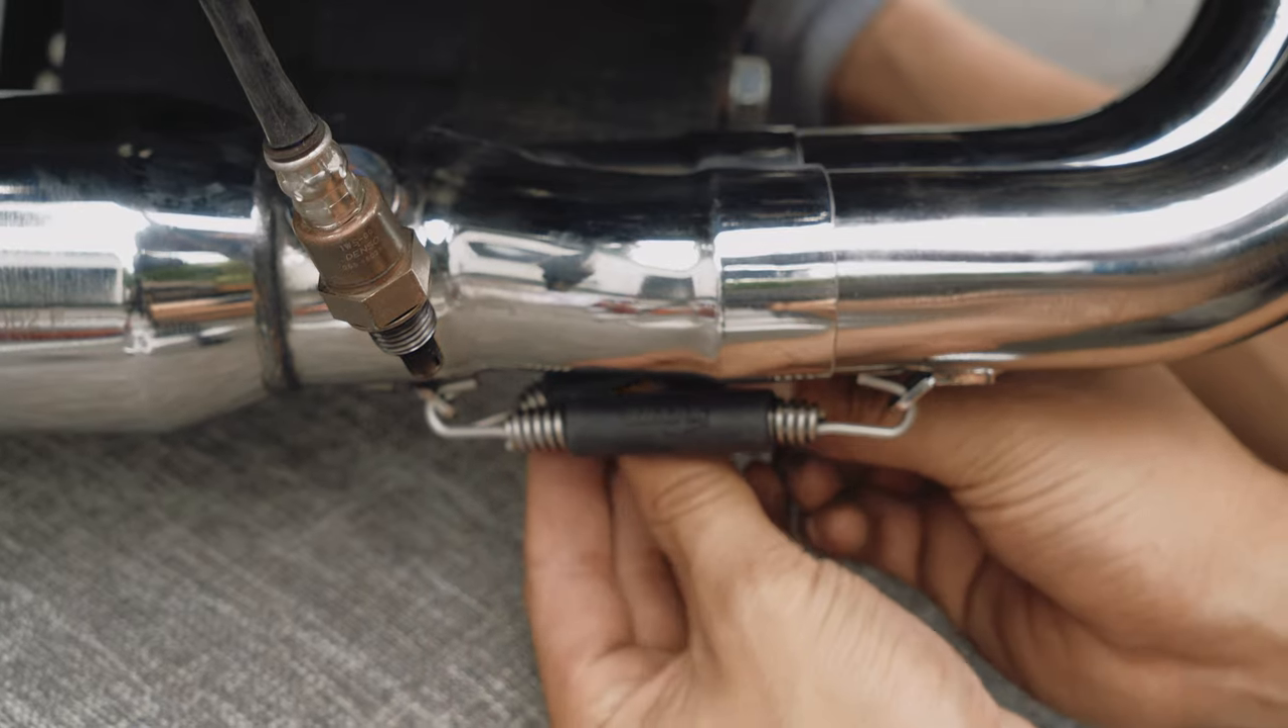Da sind die Federn jetzt dran.